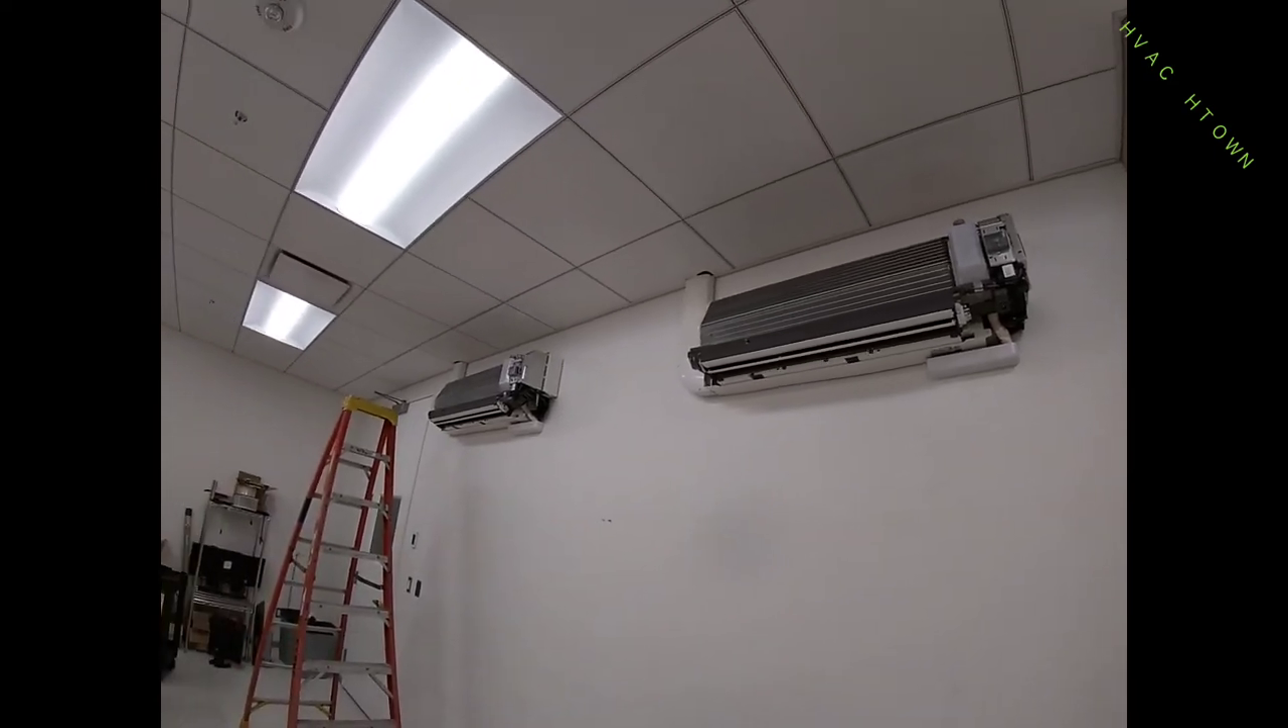Uh I got the cover still off because I'm waiting for the uh electrician over here to come and uh do his electrical so I can put the covers back on for him.